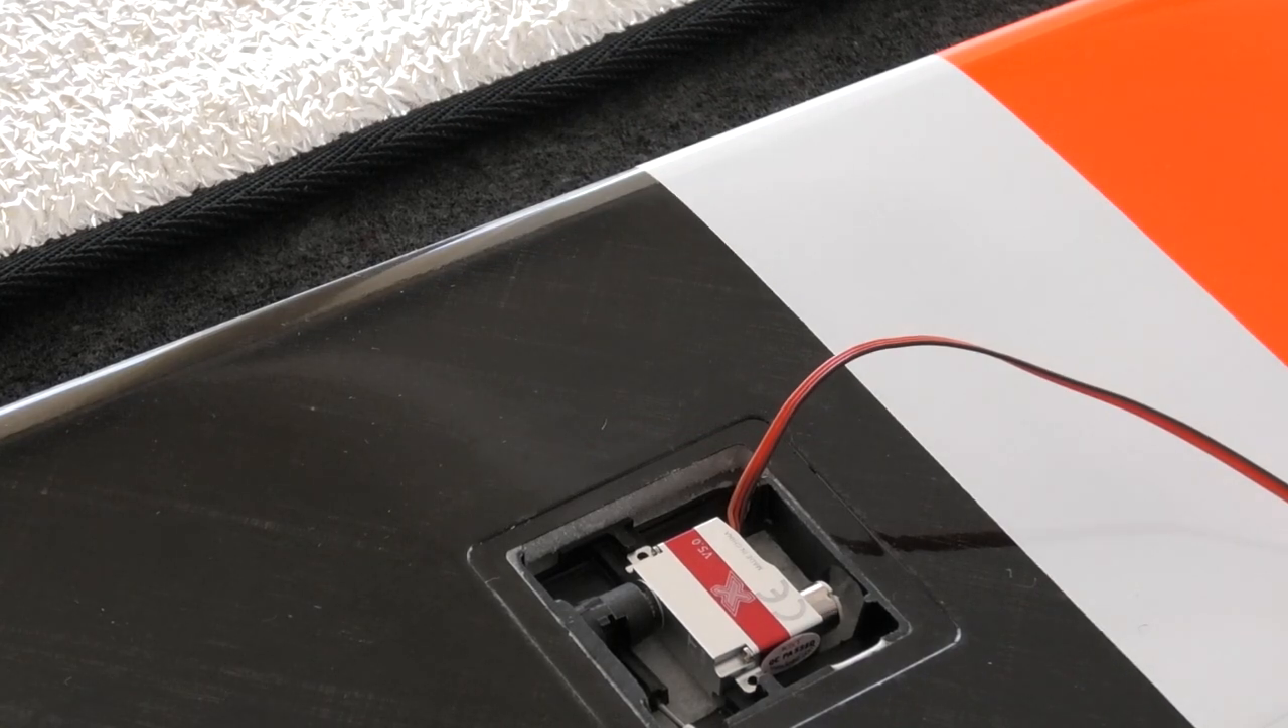So we know that the servo will actually go in now and fit.